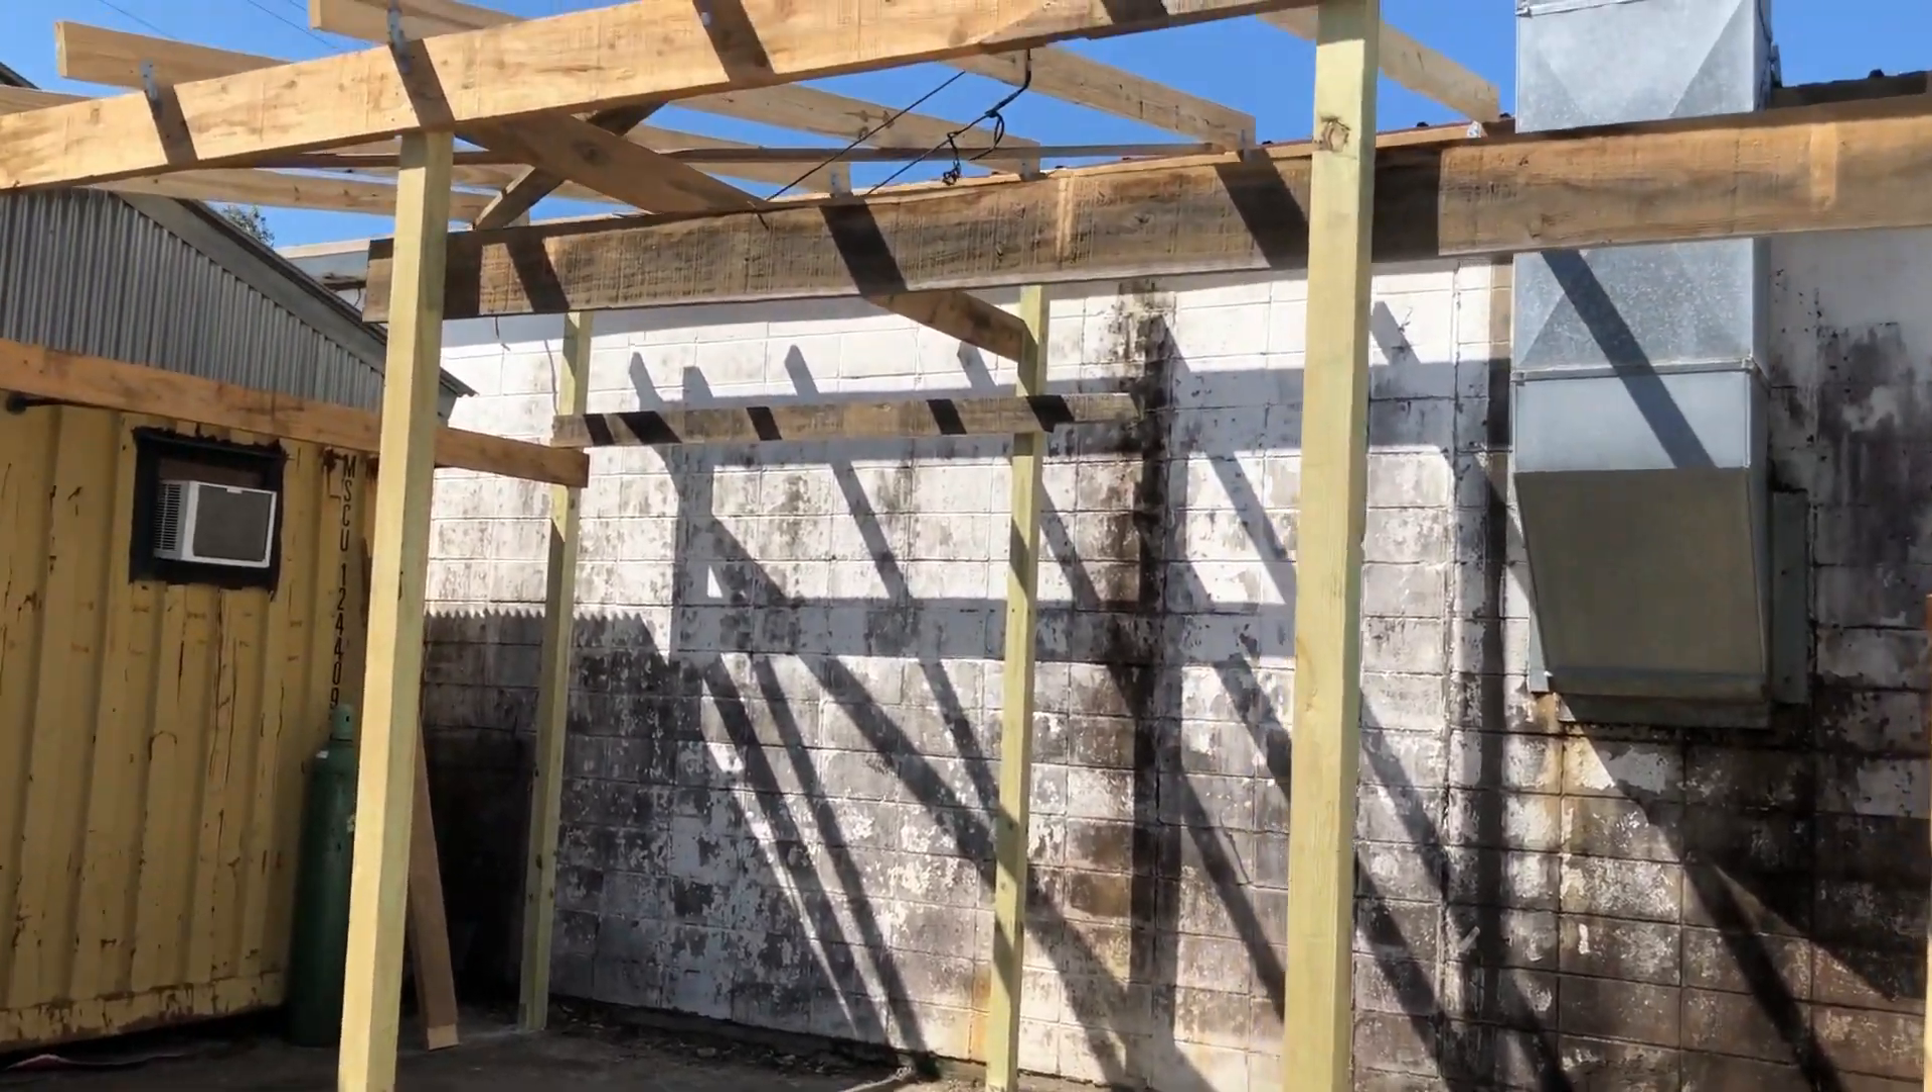I got the four column set and the last two big beams set.